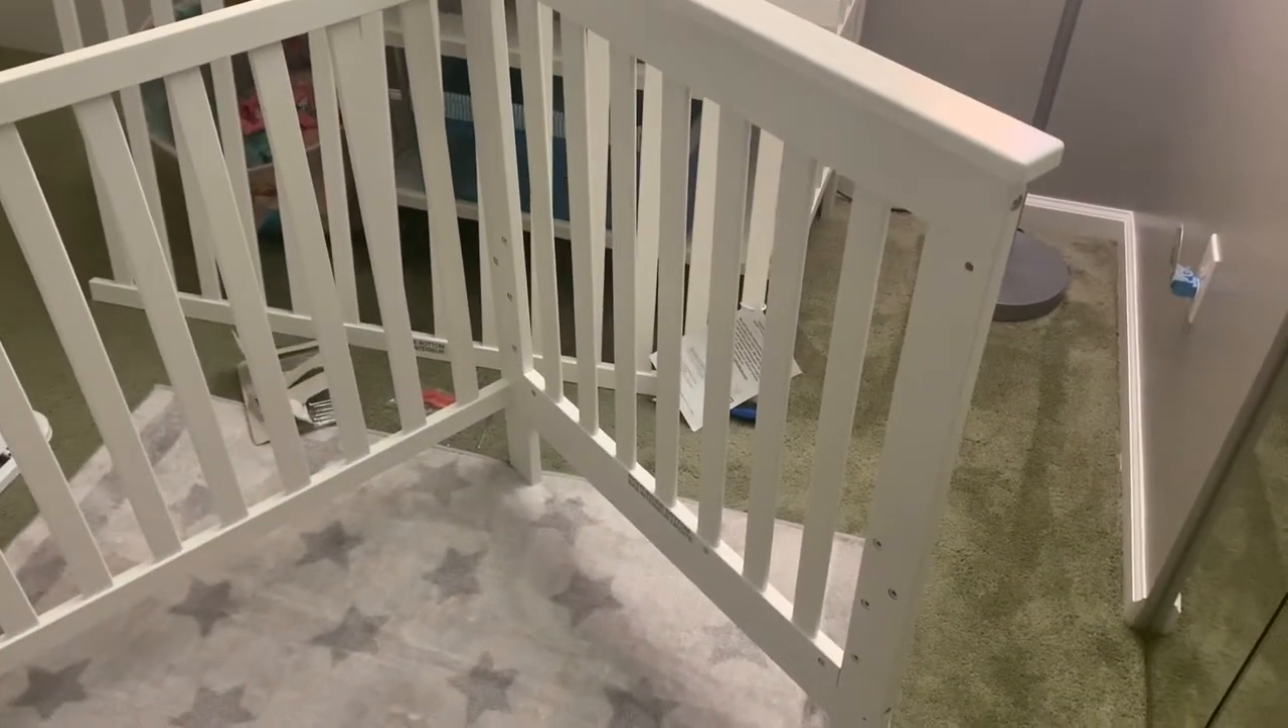With the sides on it this is what the crib looks like so far i still got to put the mattress holder in the bottom and i also have to put the other side of the crib on.